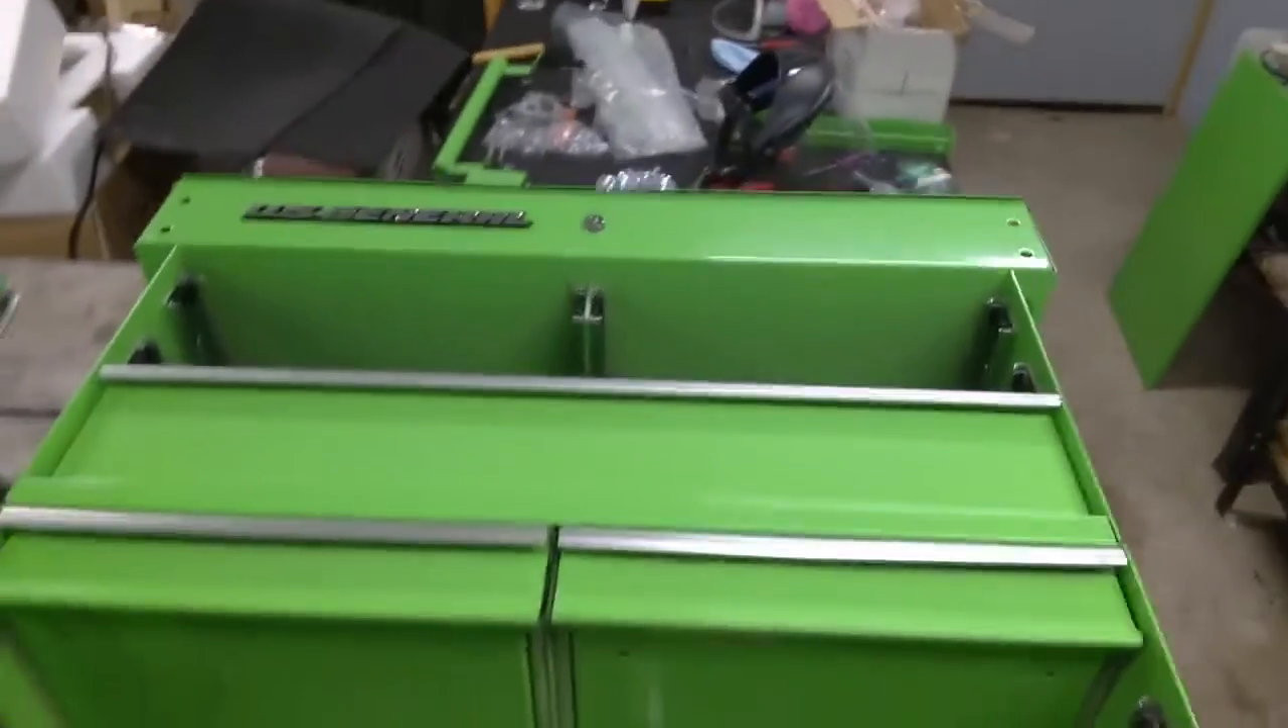Here you'll see I have installed the two lower drawers and the one upper bottom drawer on the tool cart here.